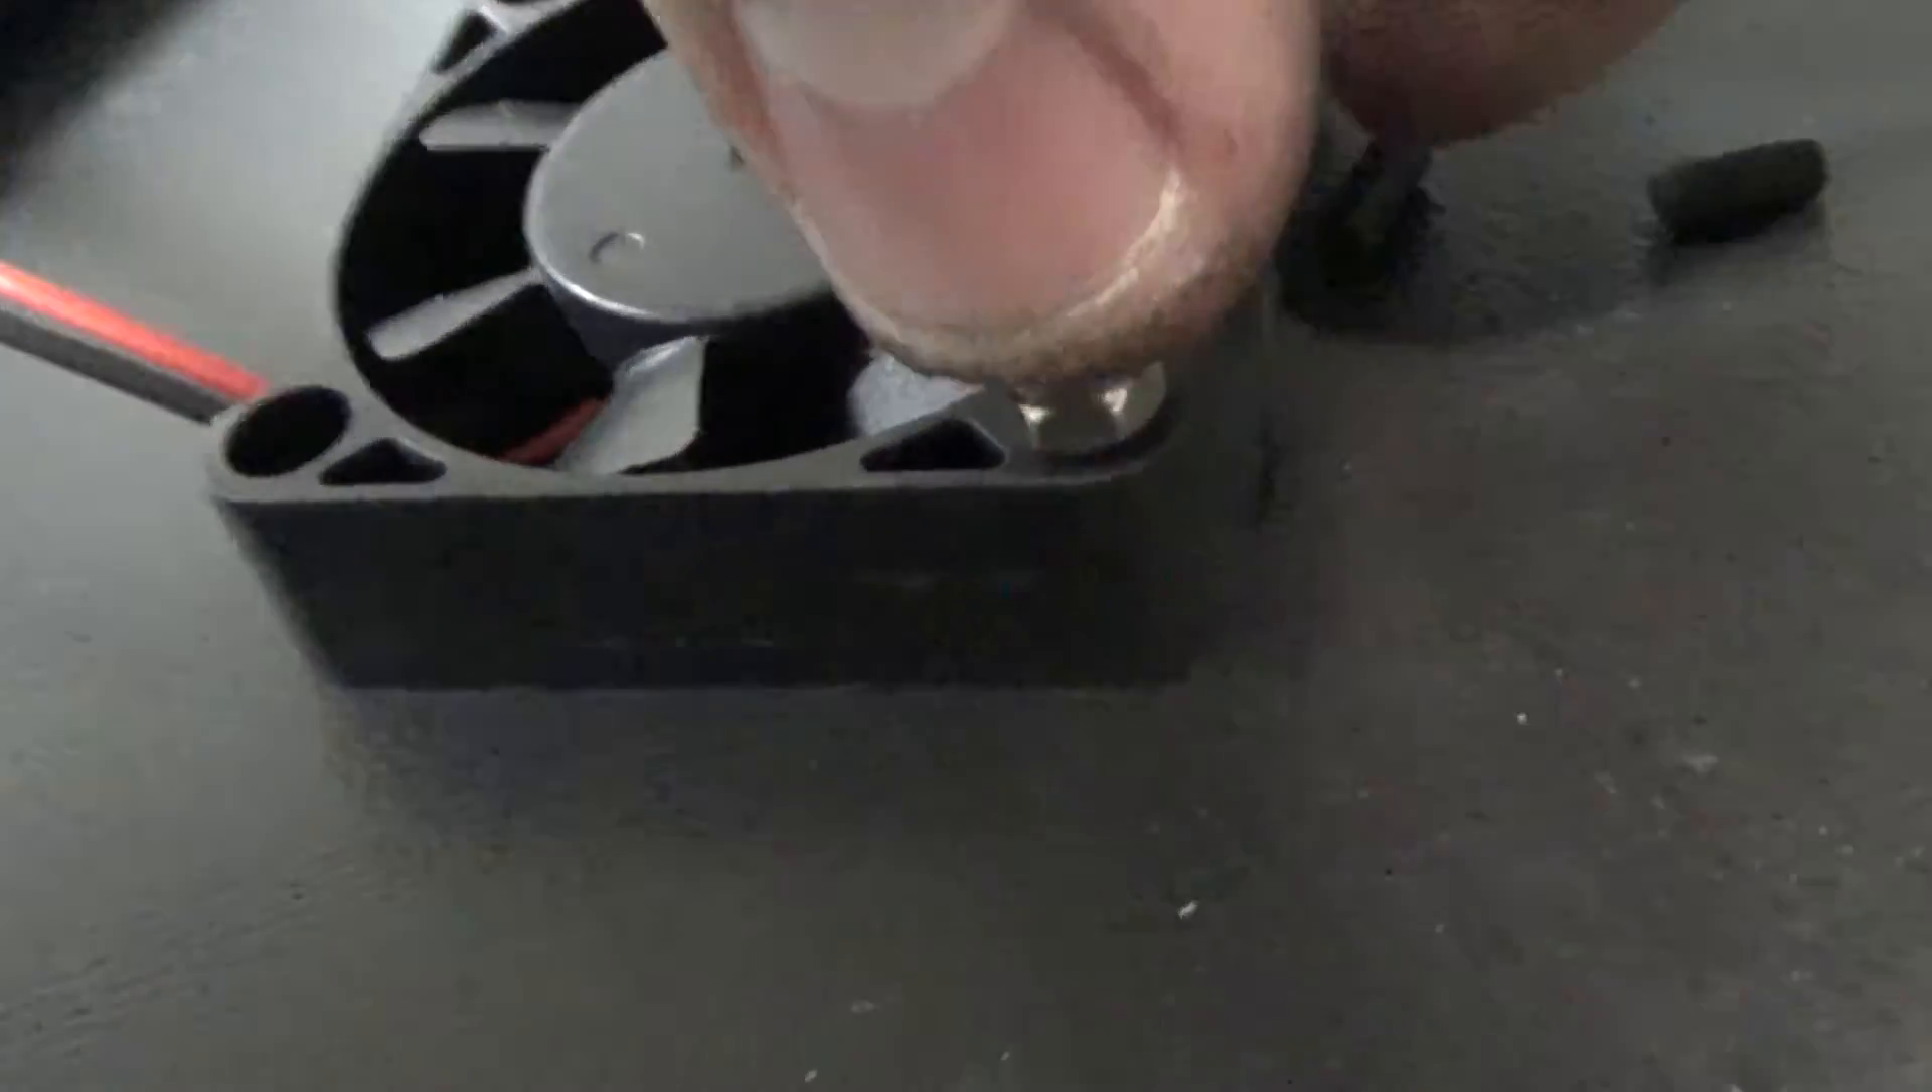You can see this nut does not just like fit down into a hole it's too big.